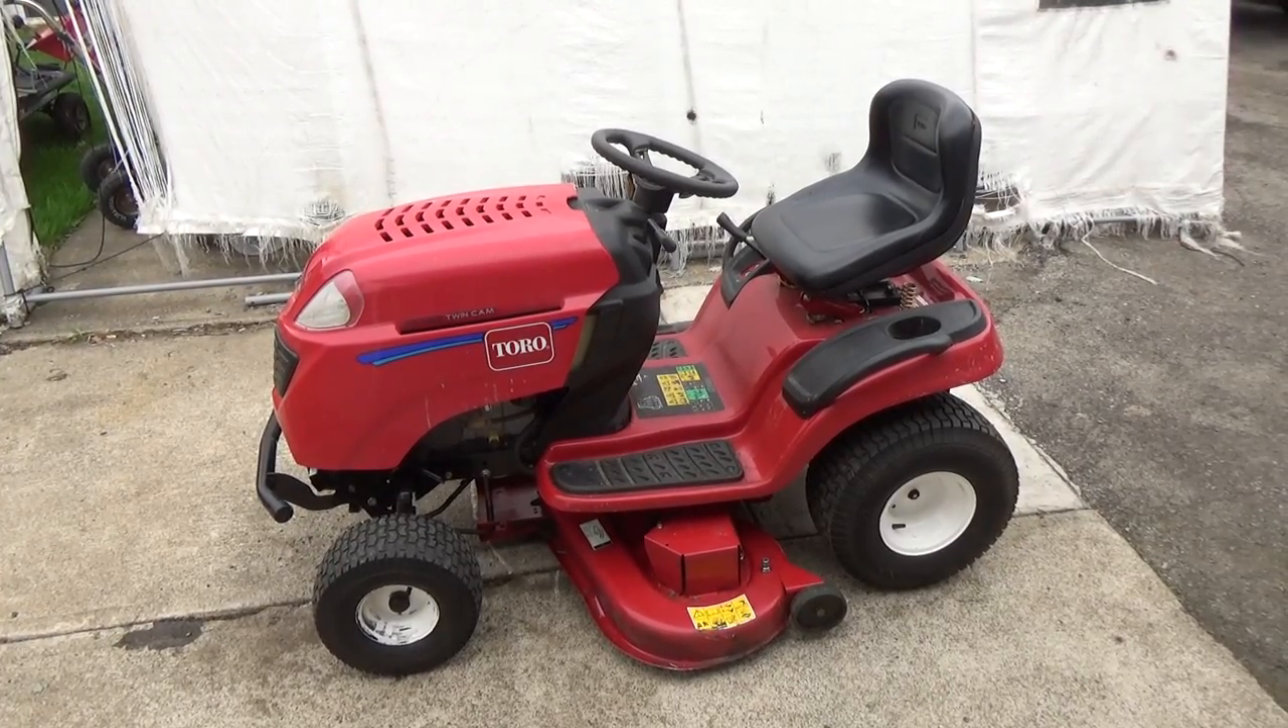So I got the deck back installed.